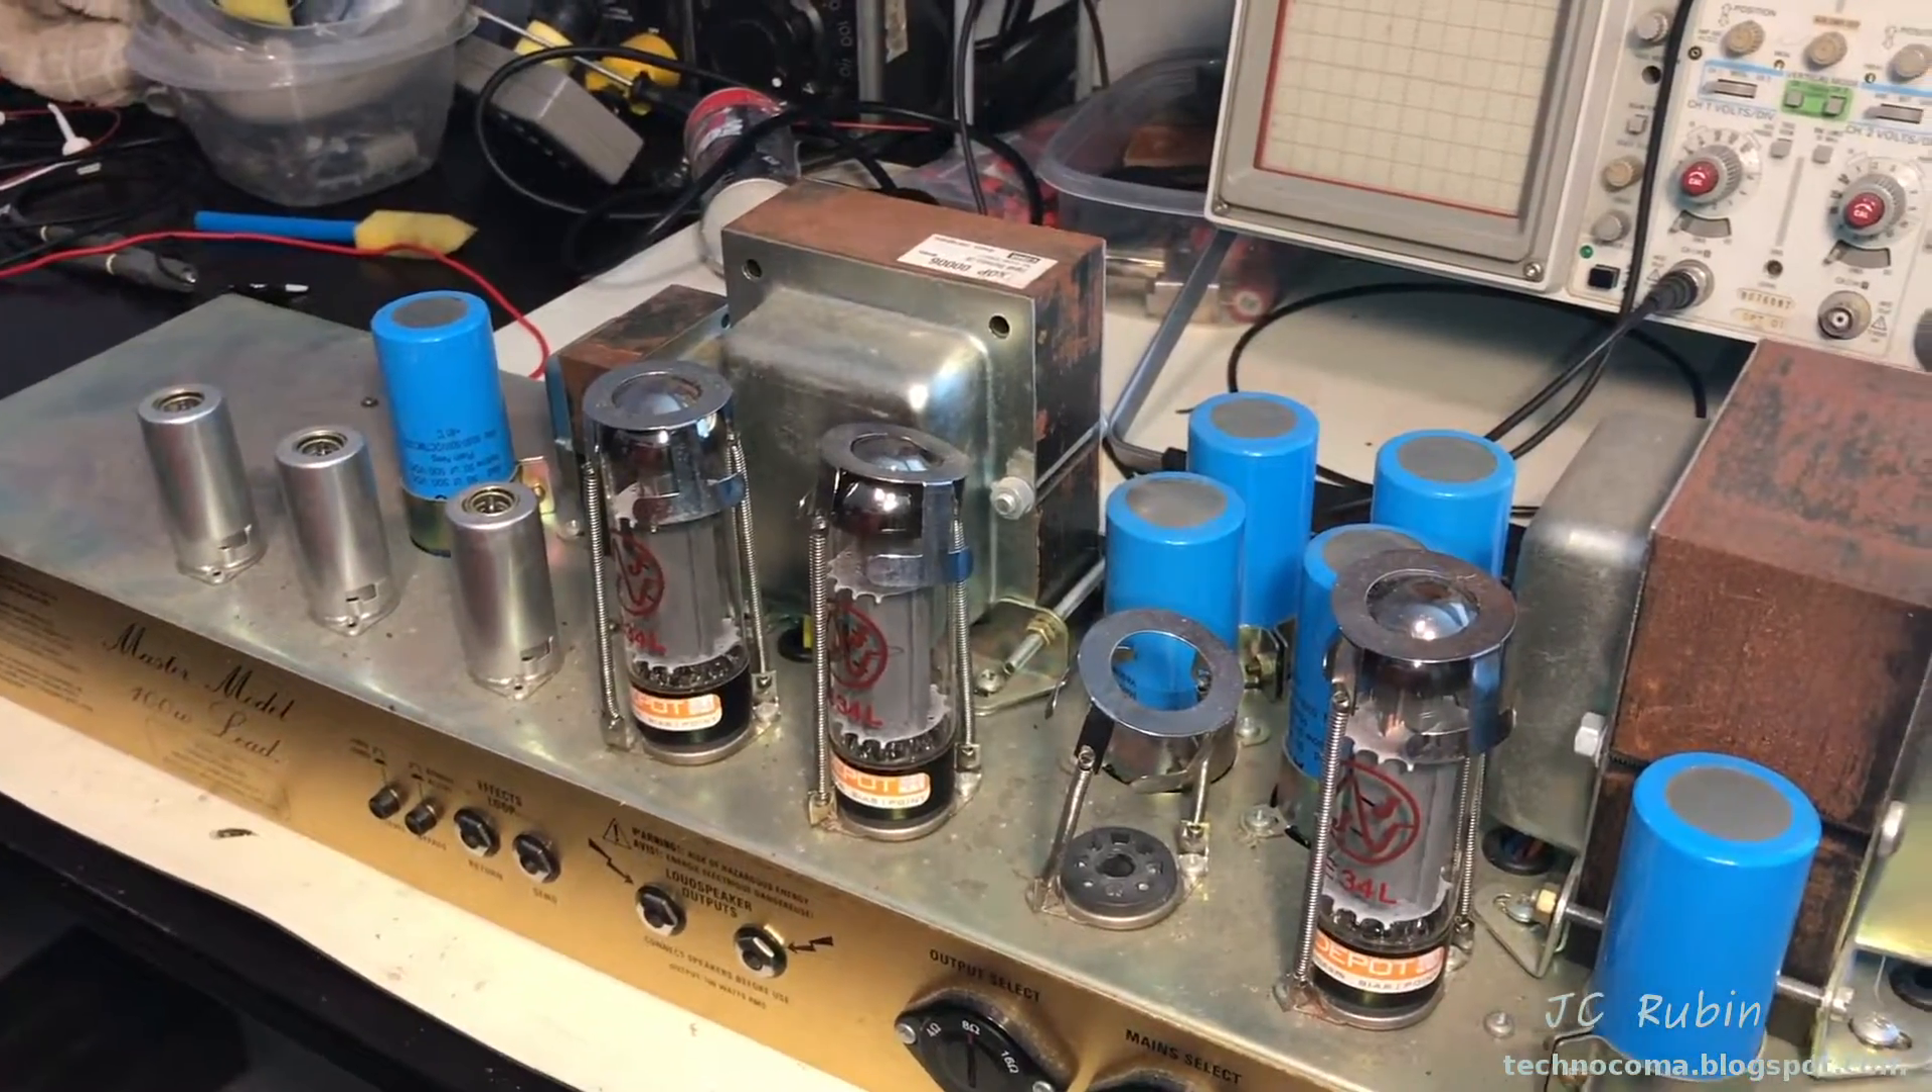Got the amplifier out of the cabinet now.